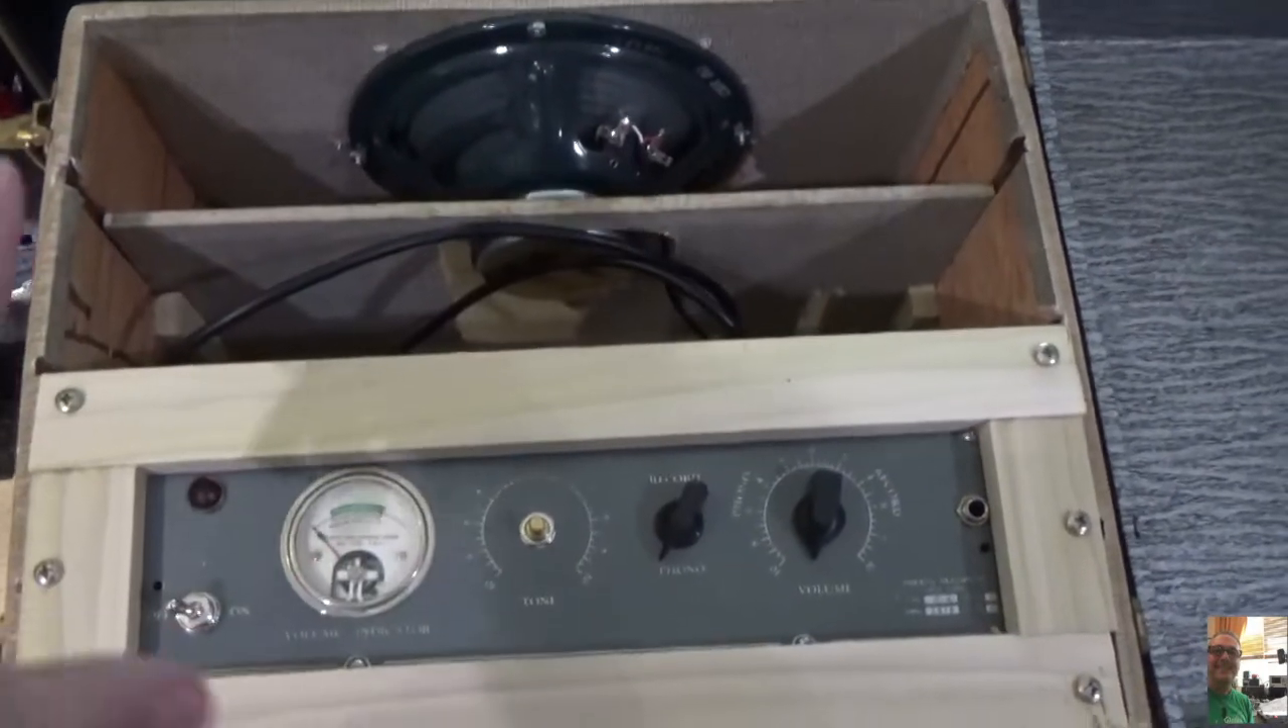I've got our speaker mounted. I've got a baffle.